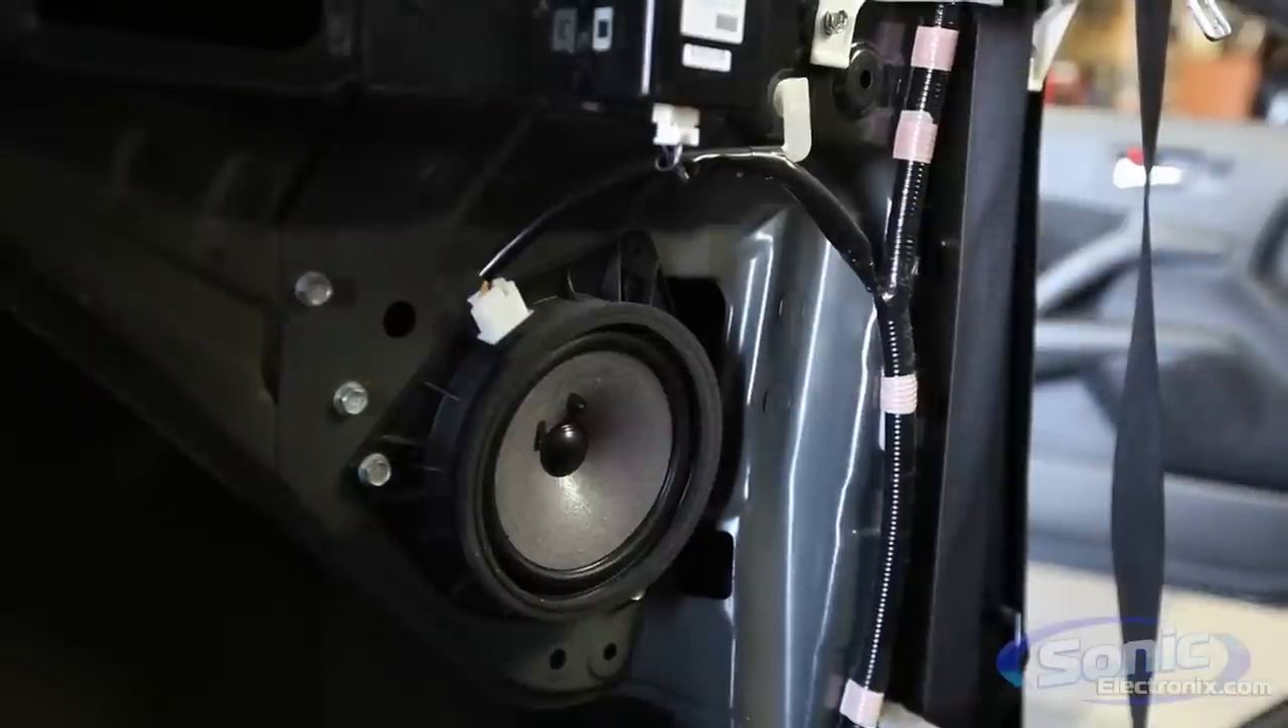All right guys so we got the factory panel removed in the Scion TC.